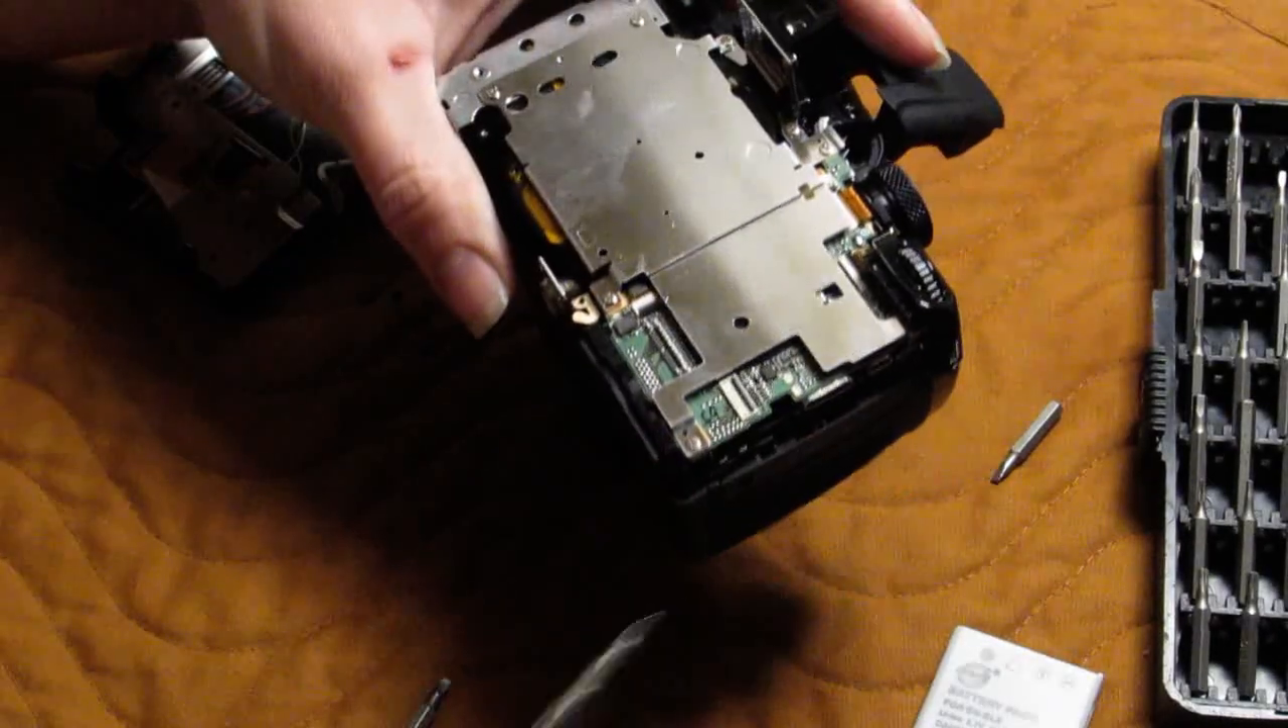And there we have the back off.